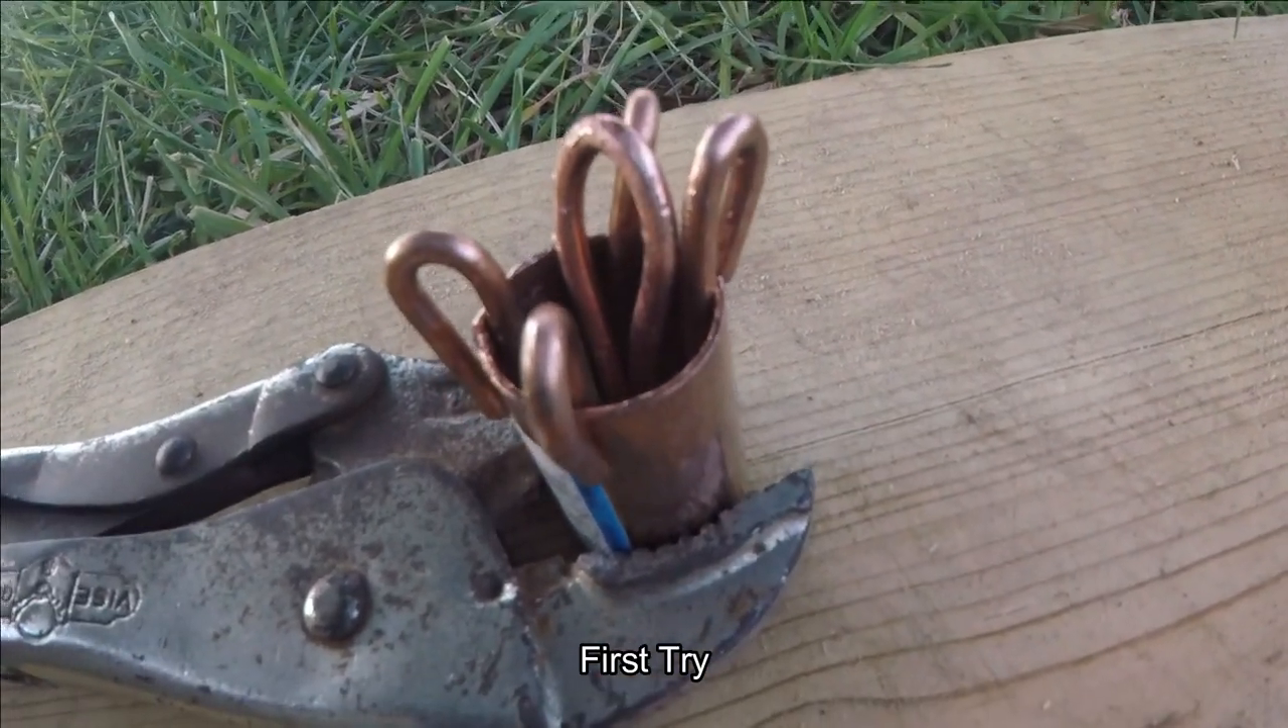Got the vise grips holding the copper pipe together. Got the copper wire in there. And the loop that you can see in there as well.